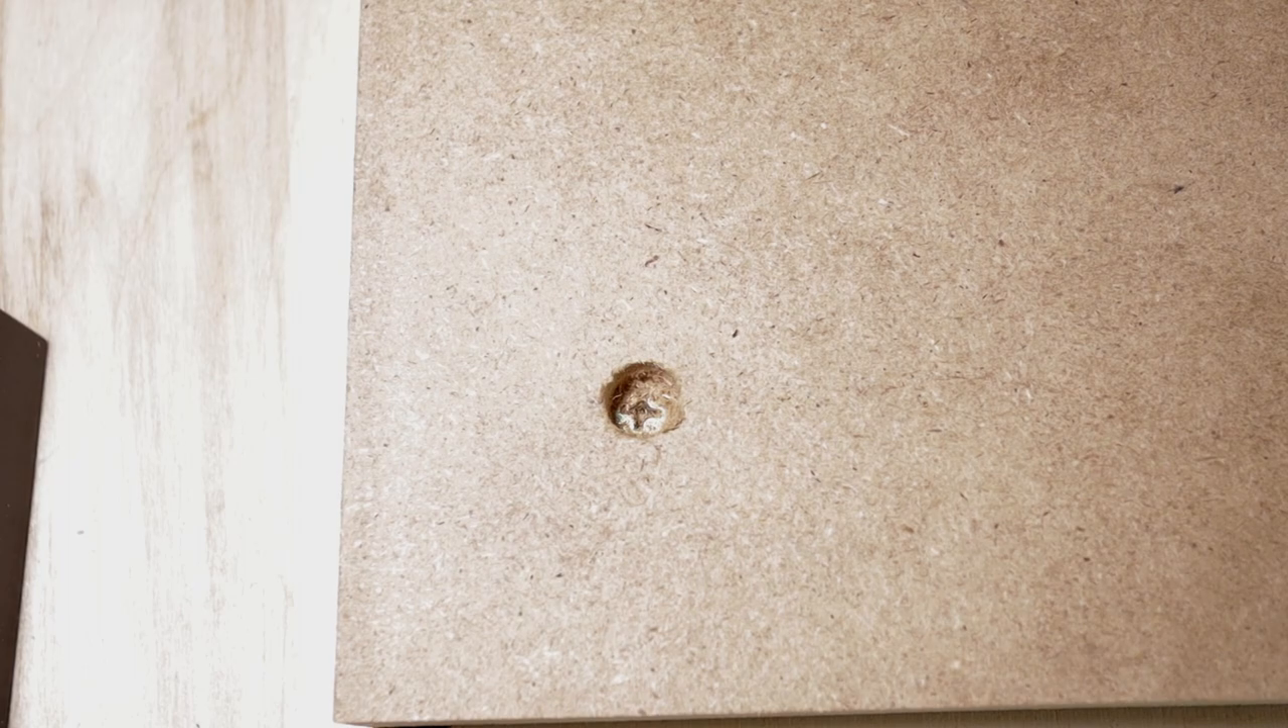You can see here, the screw is recessed way down into that MDF.